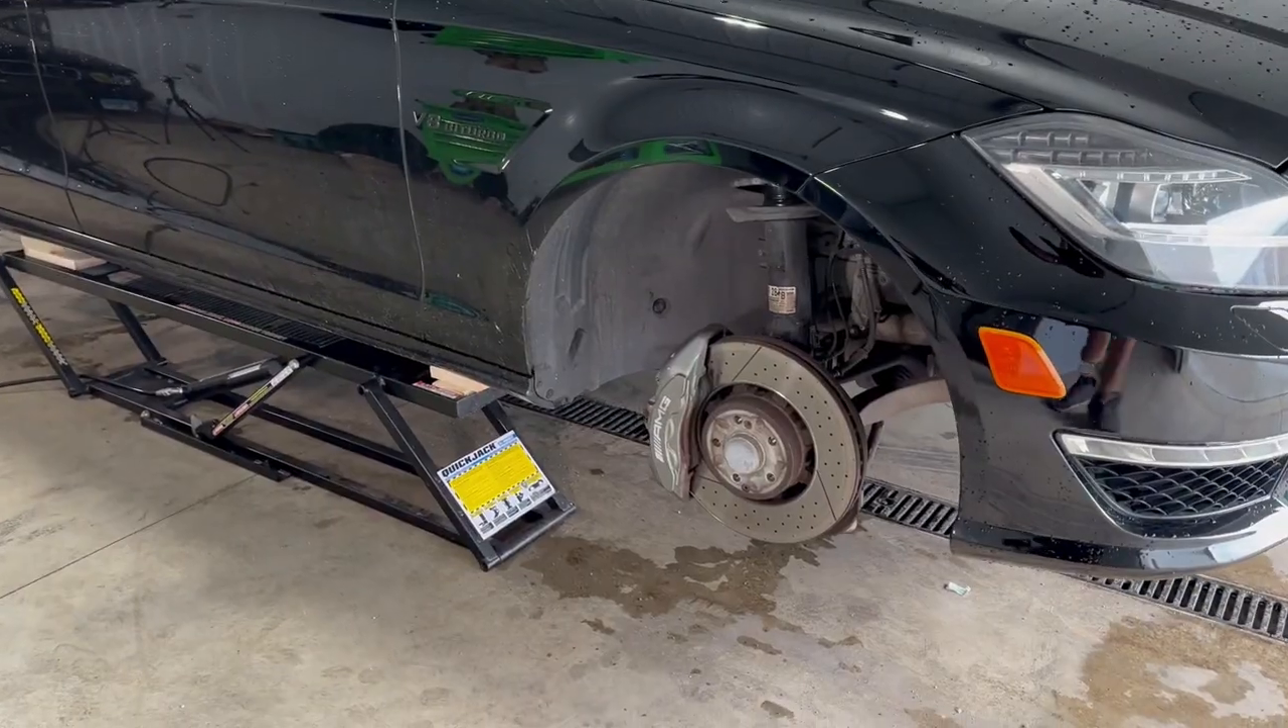We have the wheels off. And check out these massive brakes.